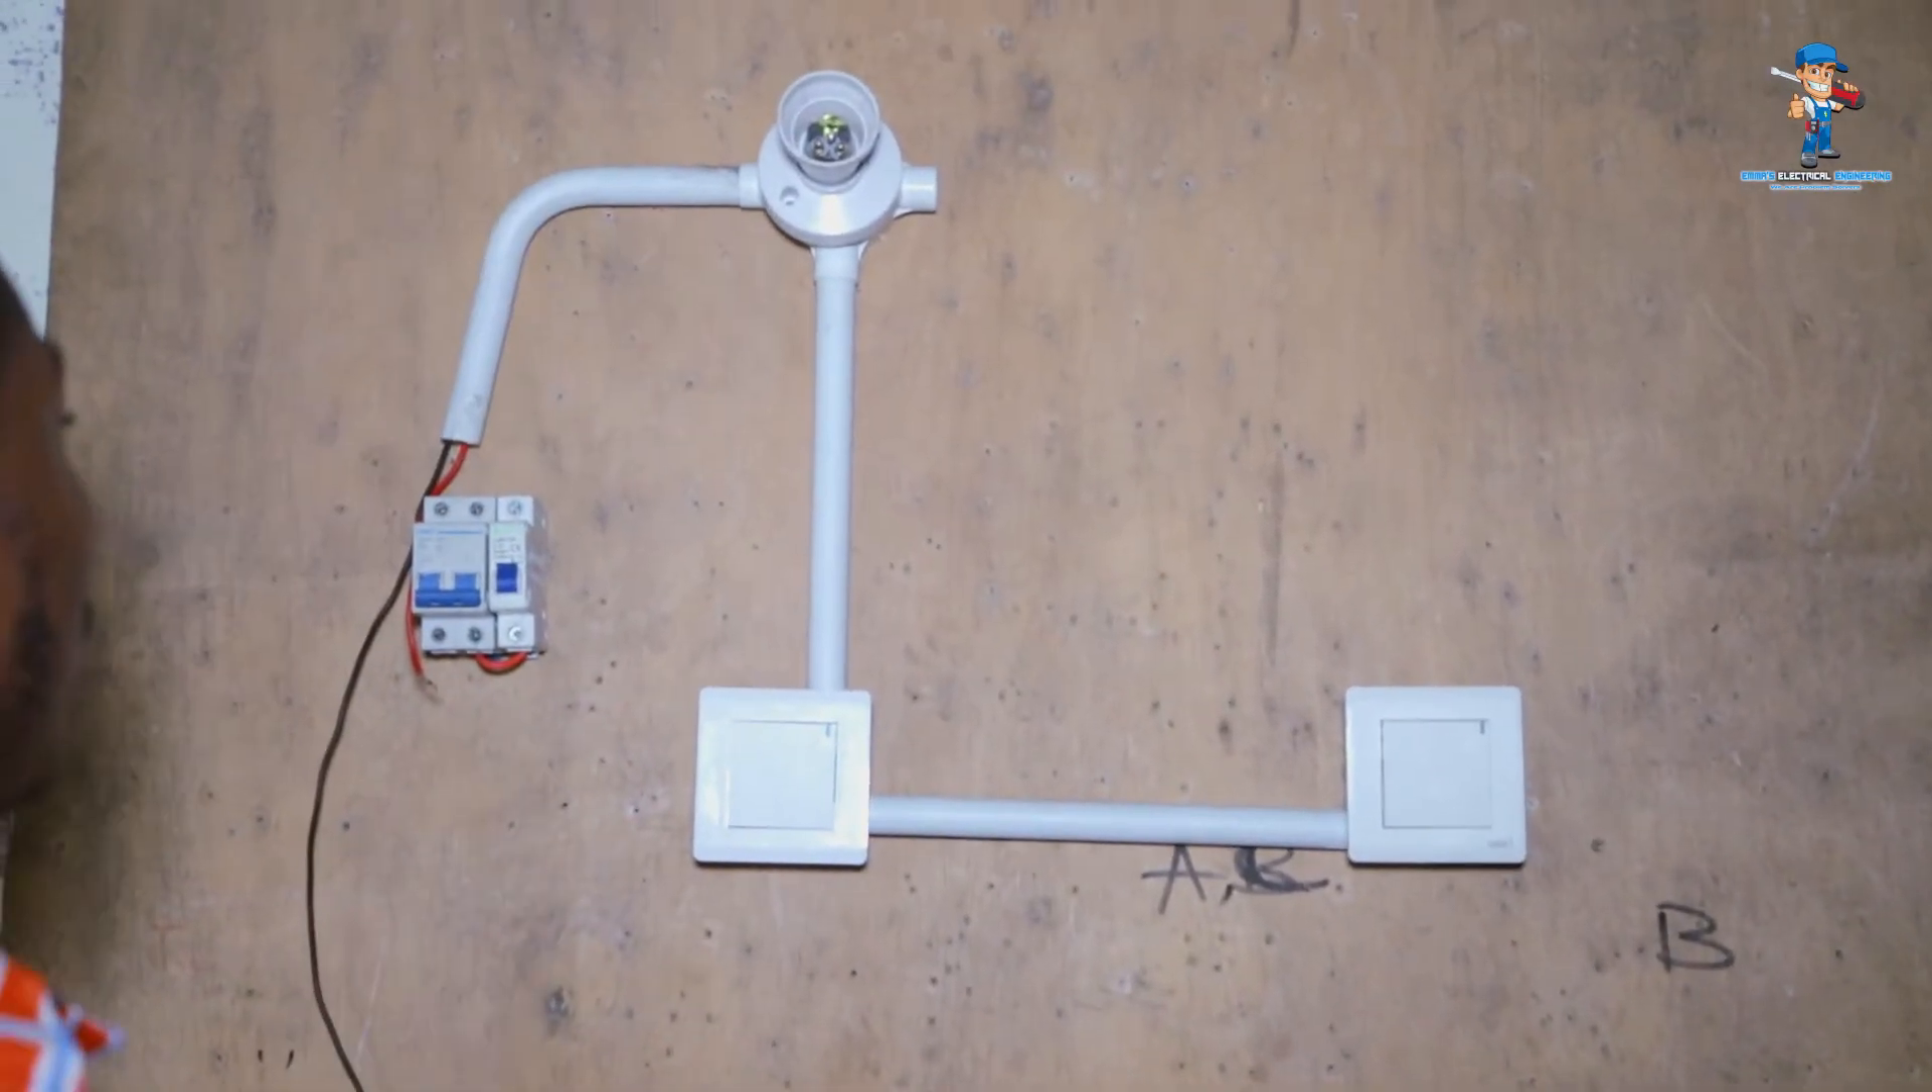So now we are done, we are done with our connections, we have screwed the switch and then the lamp holder.